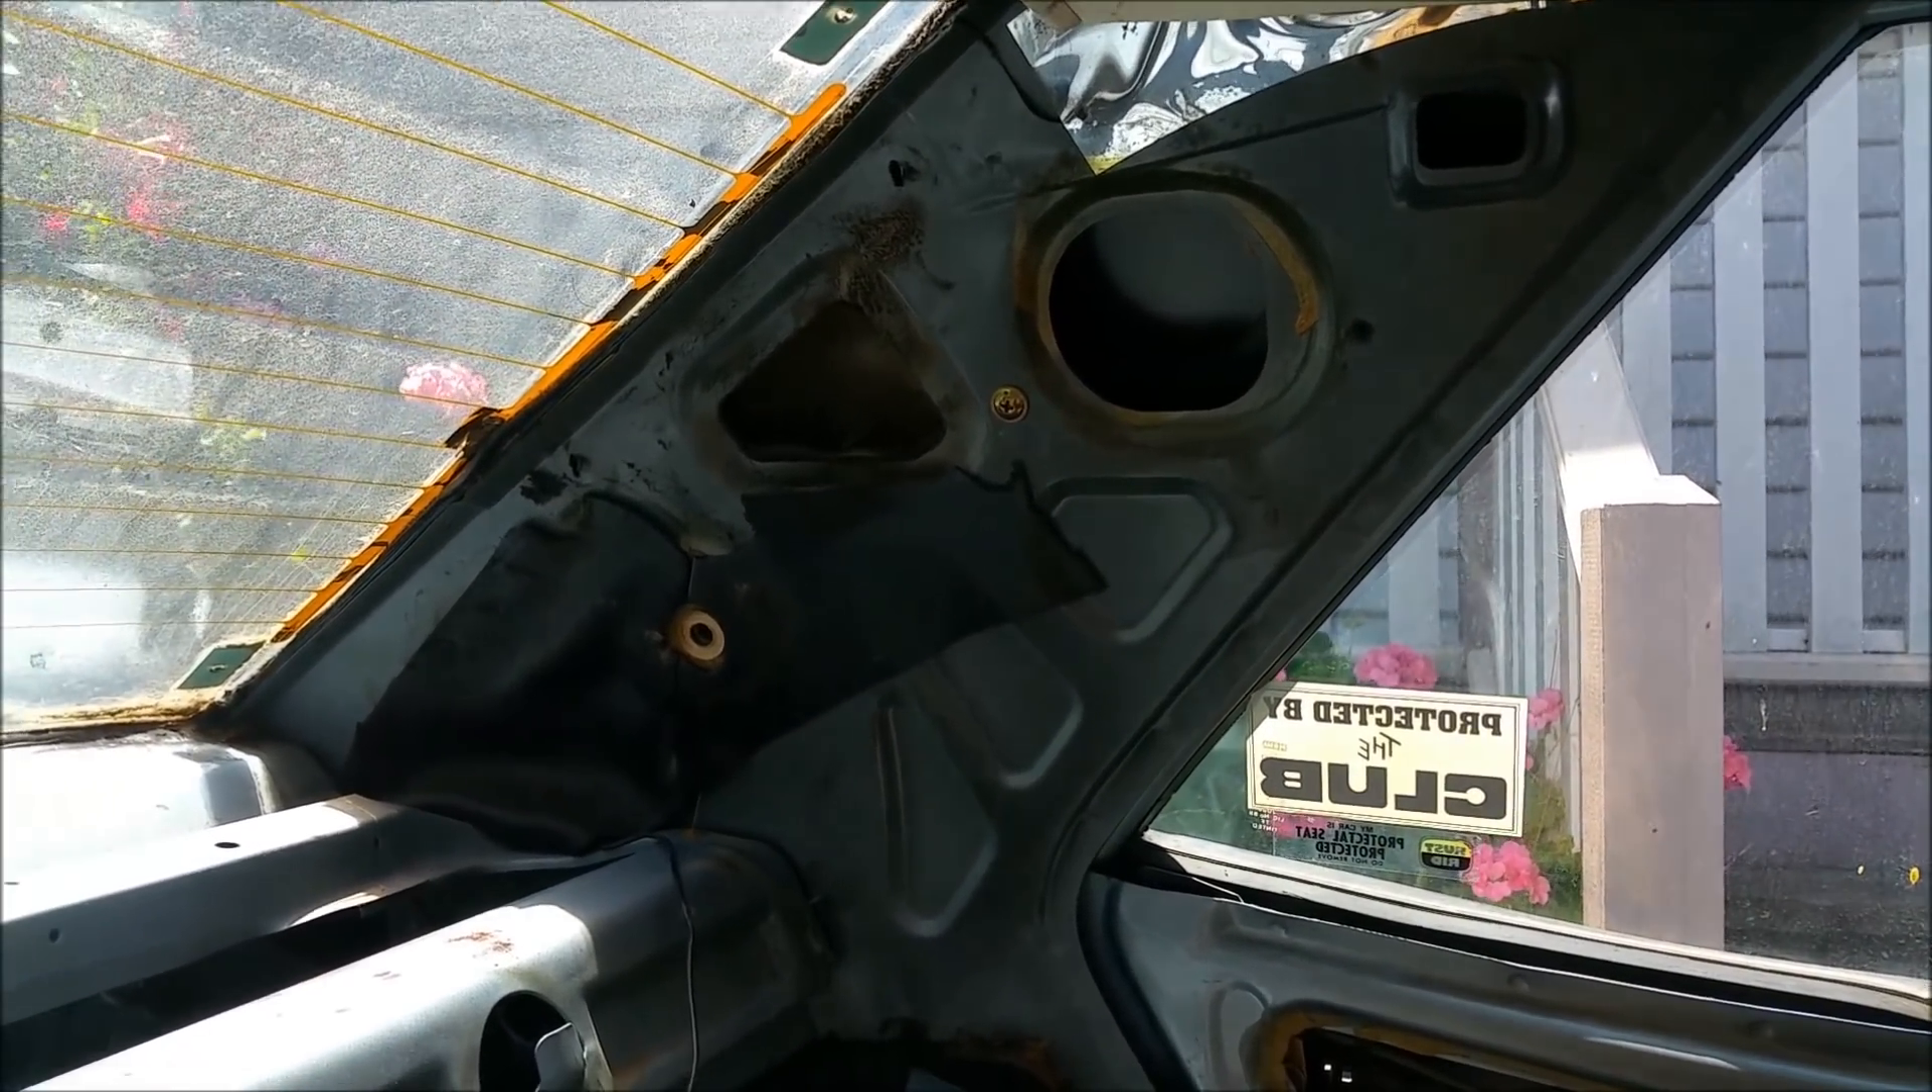Now I've taken off the side trims. The C-pillar trims.